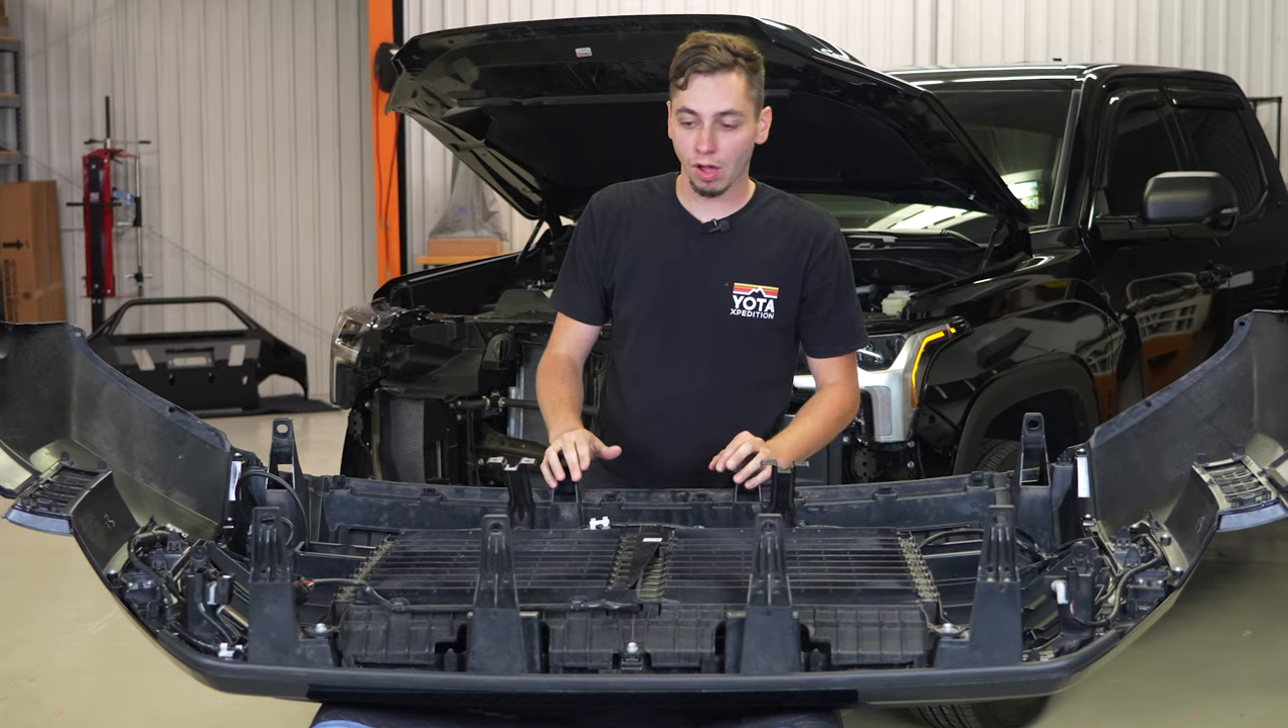So with the bumper off, we have it up on a stand here.